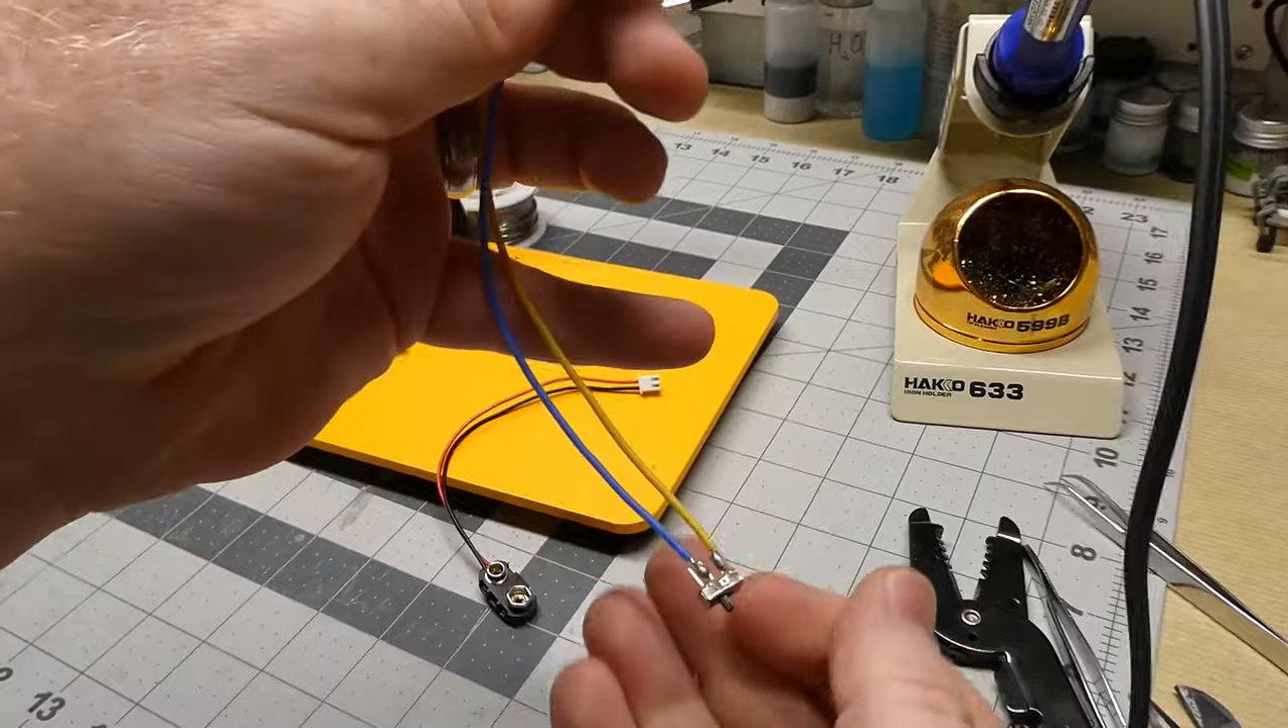So I've got a couple of cables here that I've started putting some connectors on.